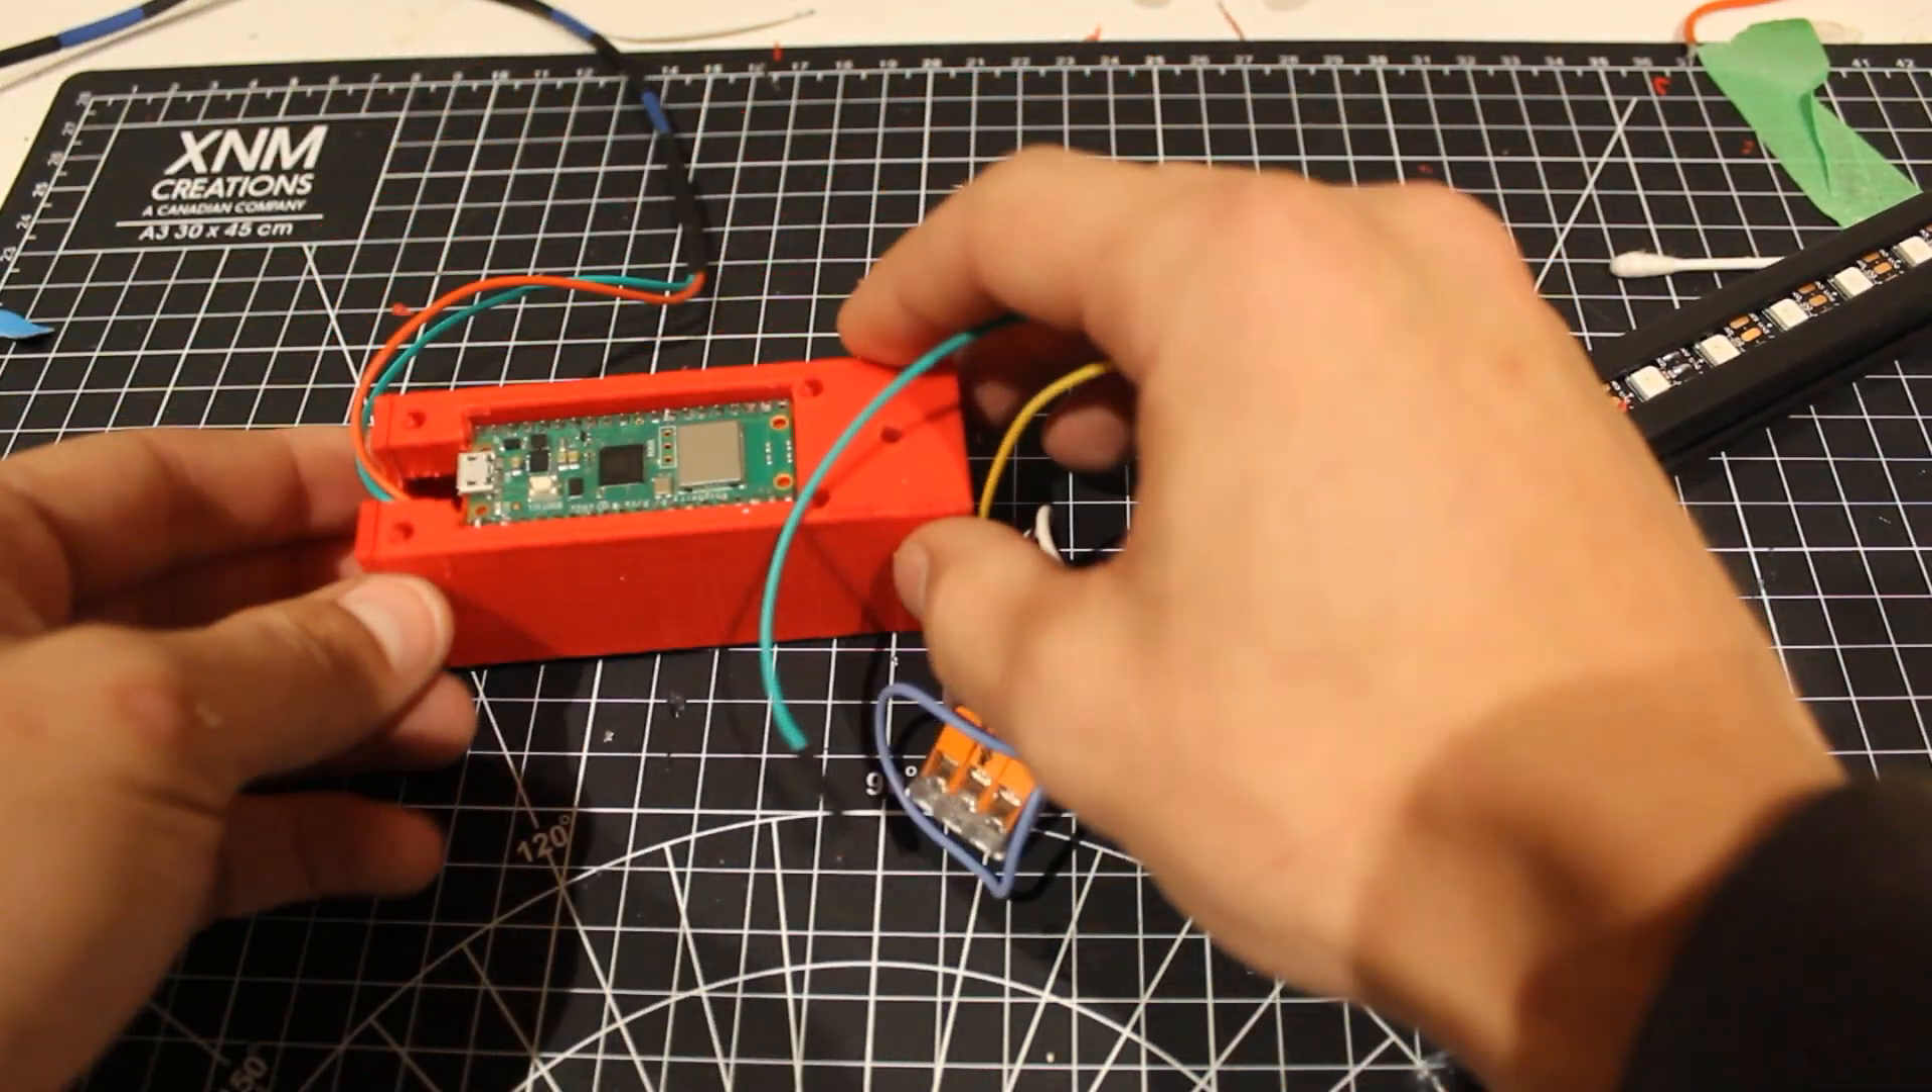The Pi will fit nicely in there. Just like so.